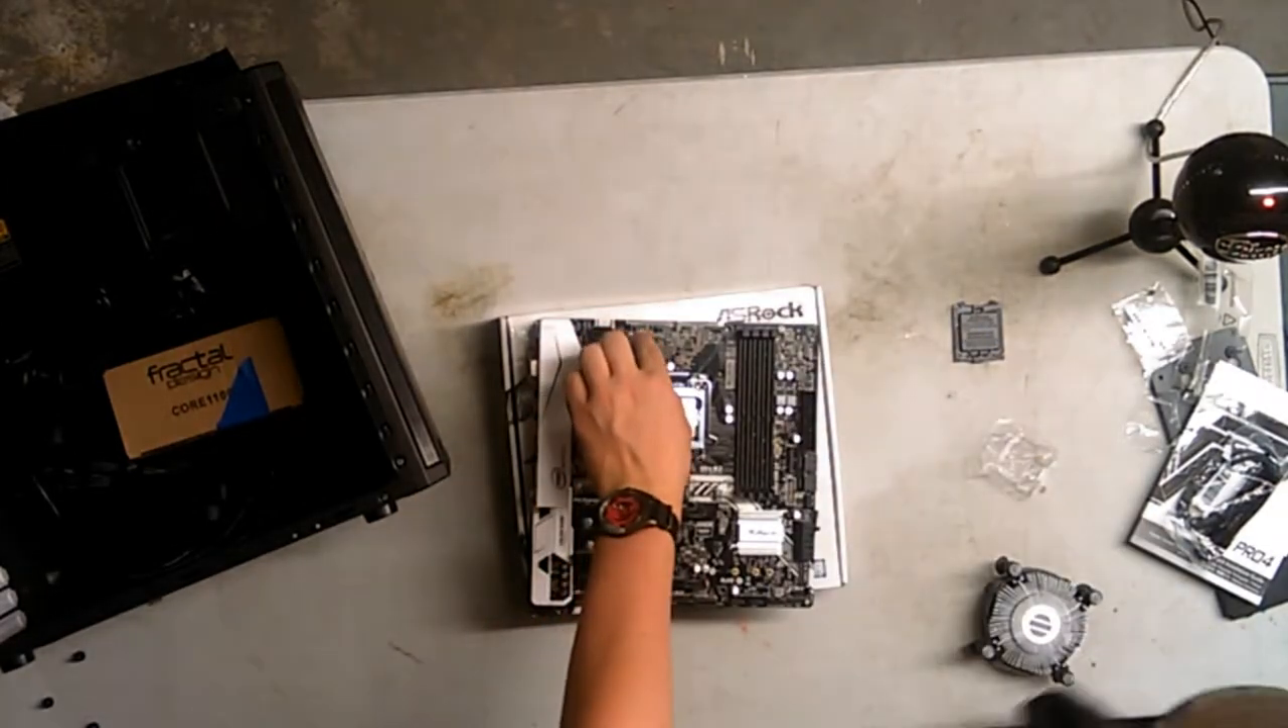Processor is in. We just got to put the heatsink on.